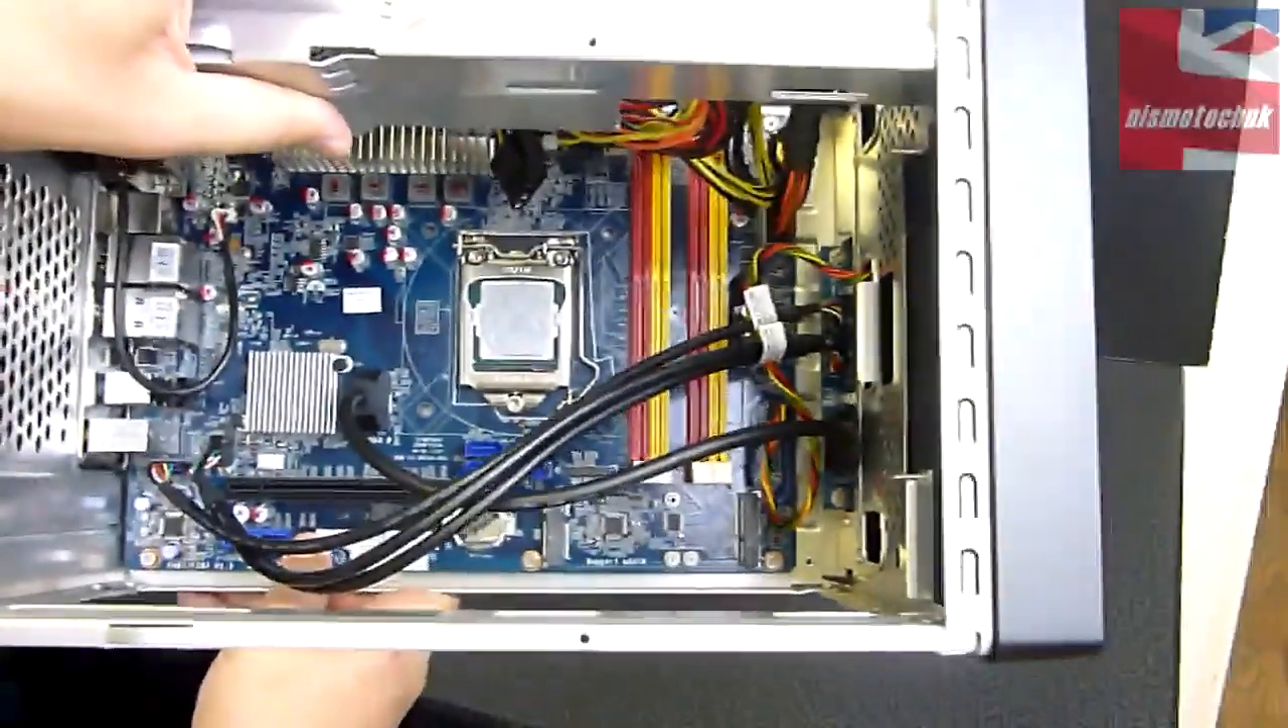That's the CPU in place.